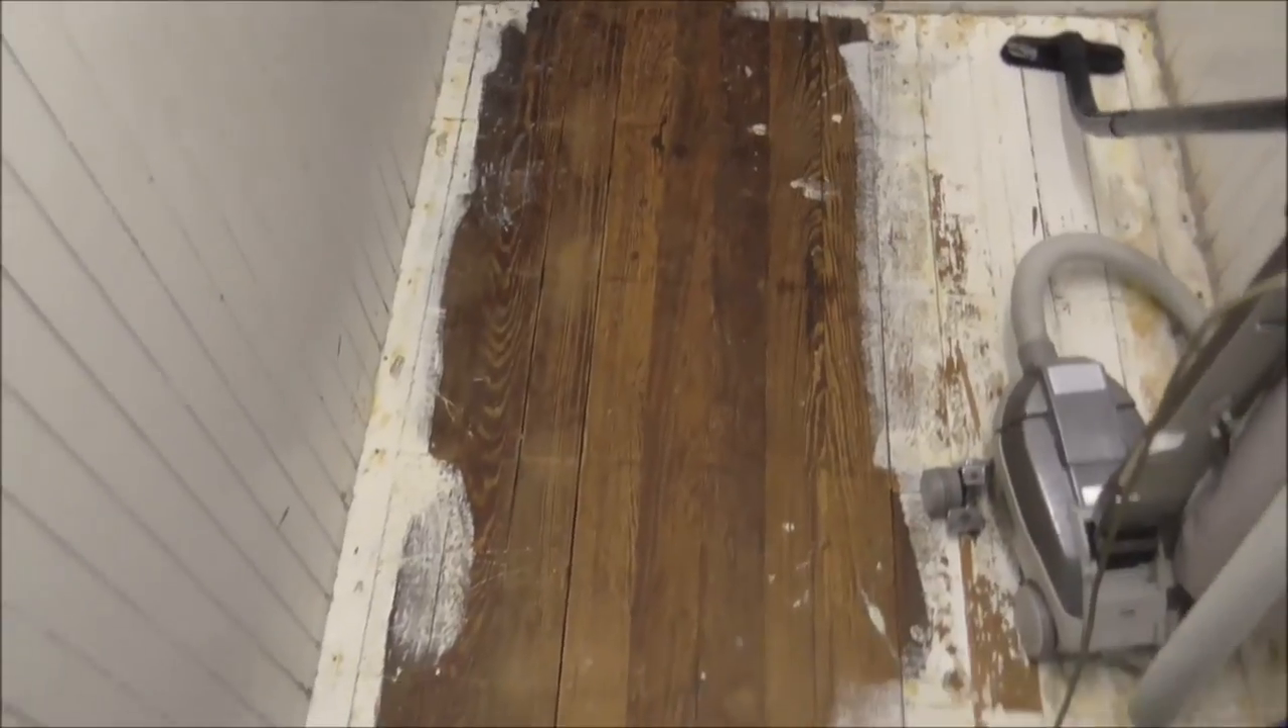Only about an hour later, and we have all the linoleum and carpet pulled up. And all the tacks and nails, too.